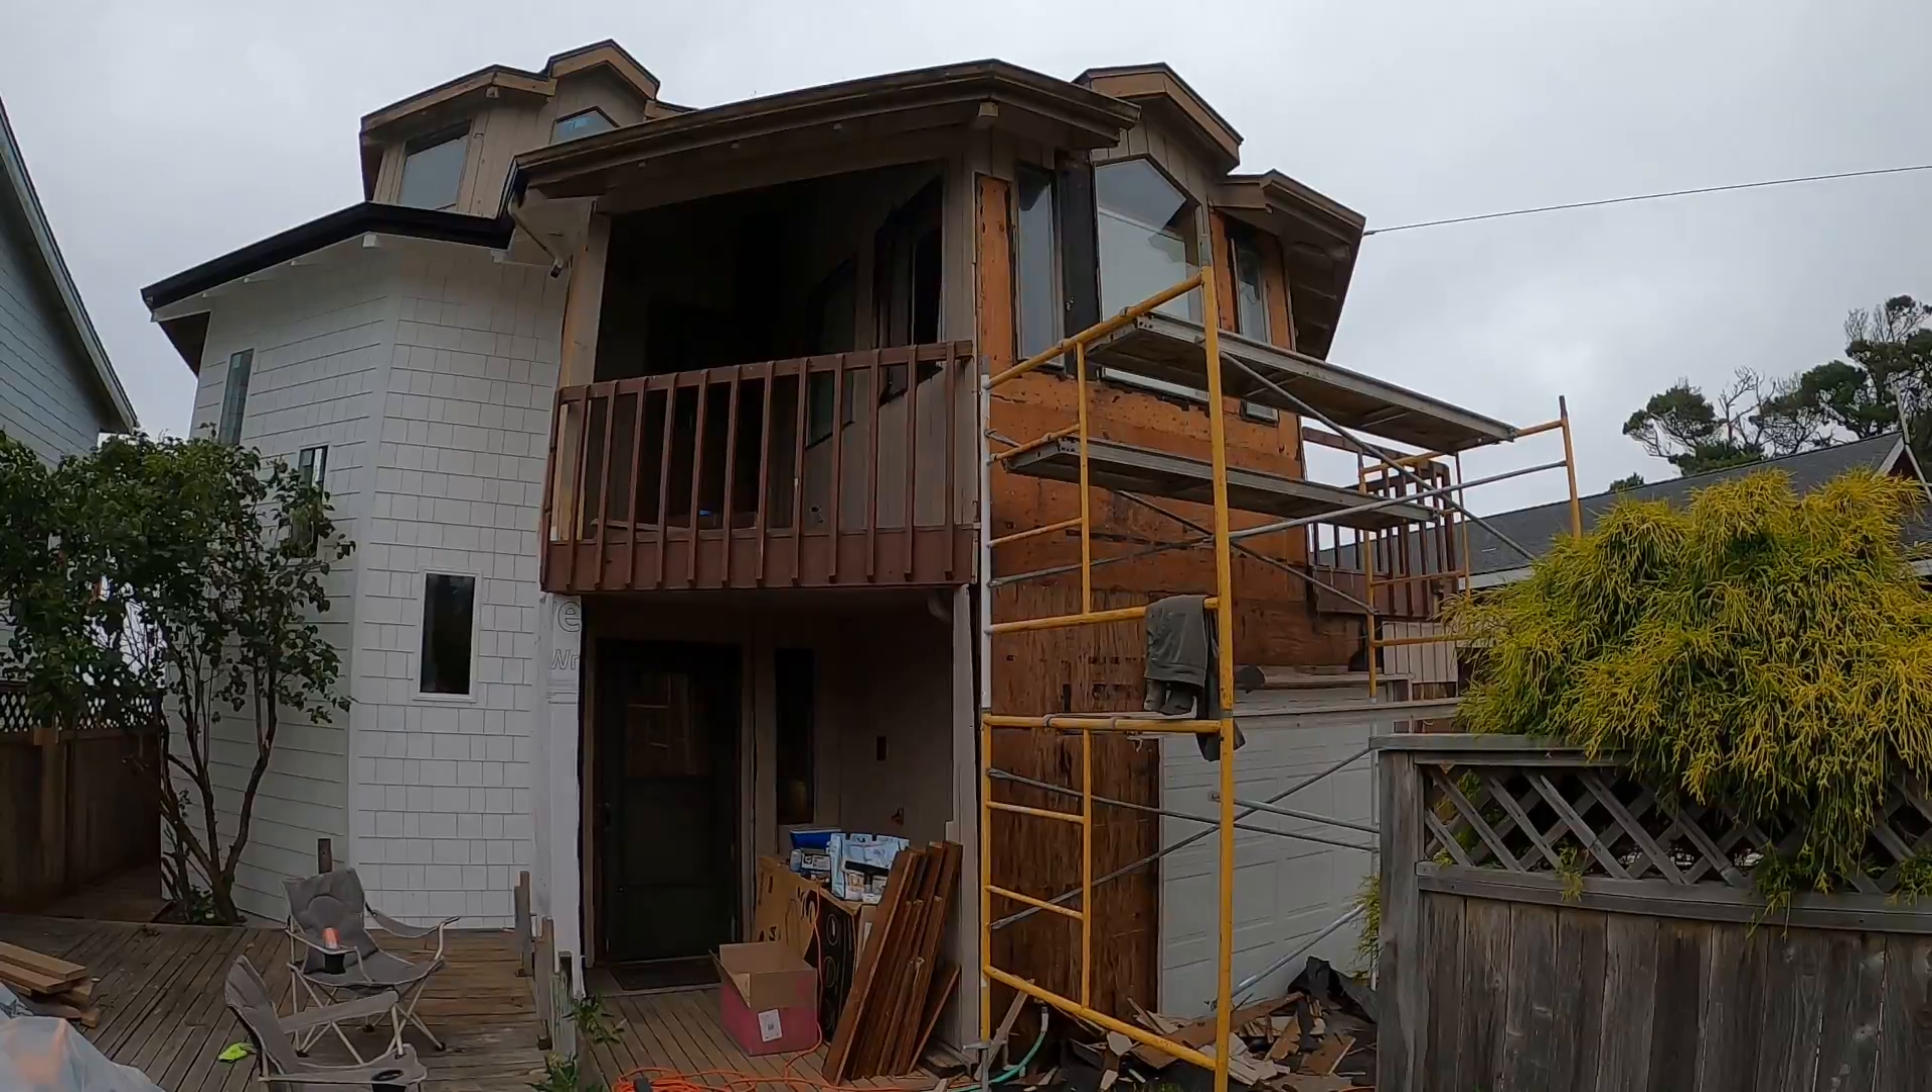We tore off almost all the siding off this front part.